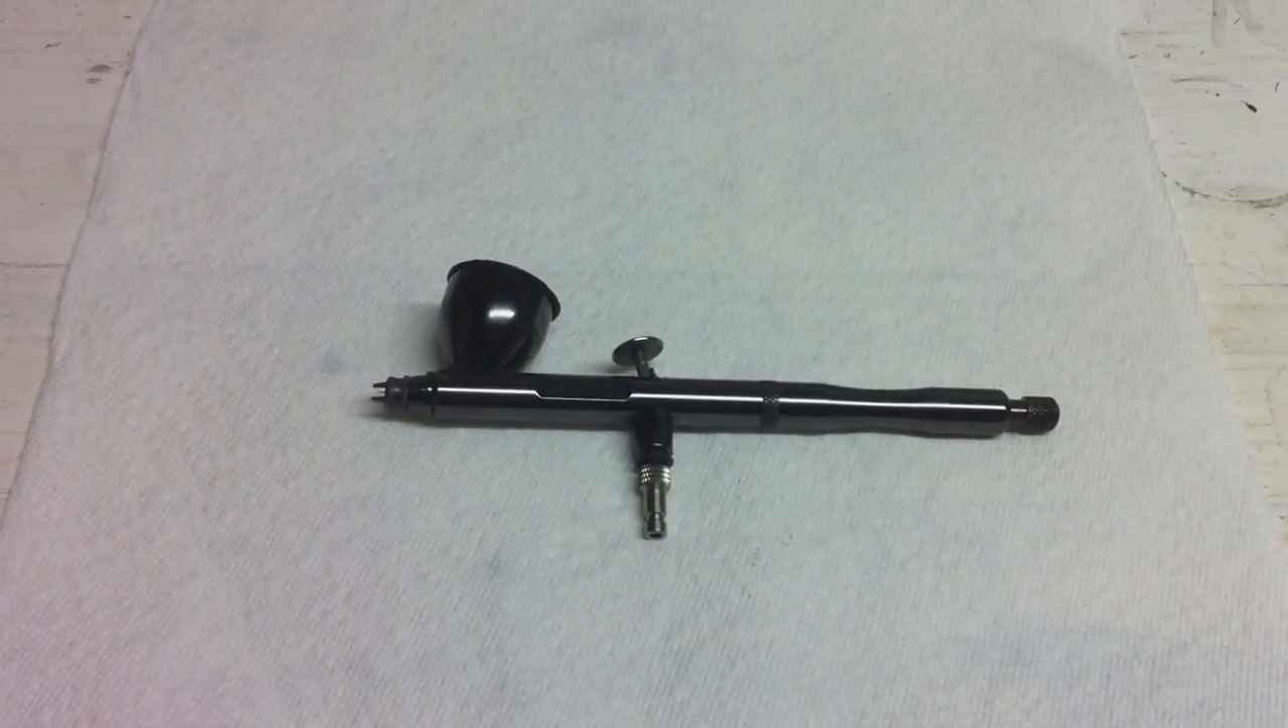And there you go there's the reassembly of the airbrush.